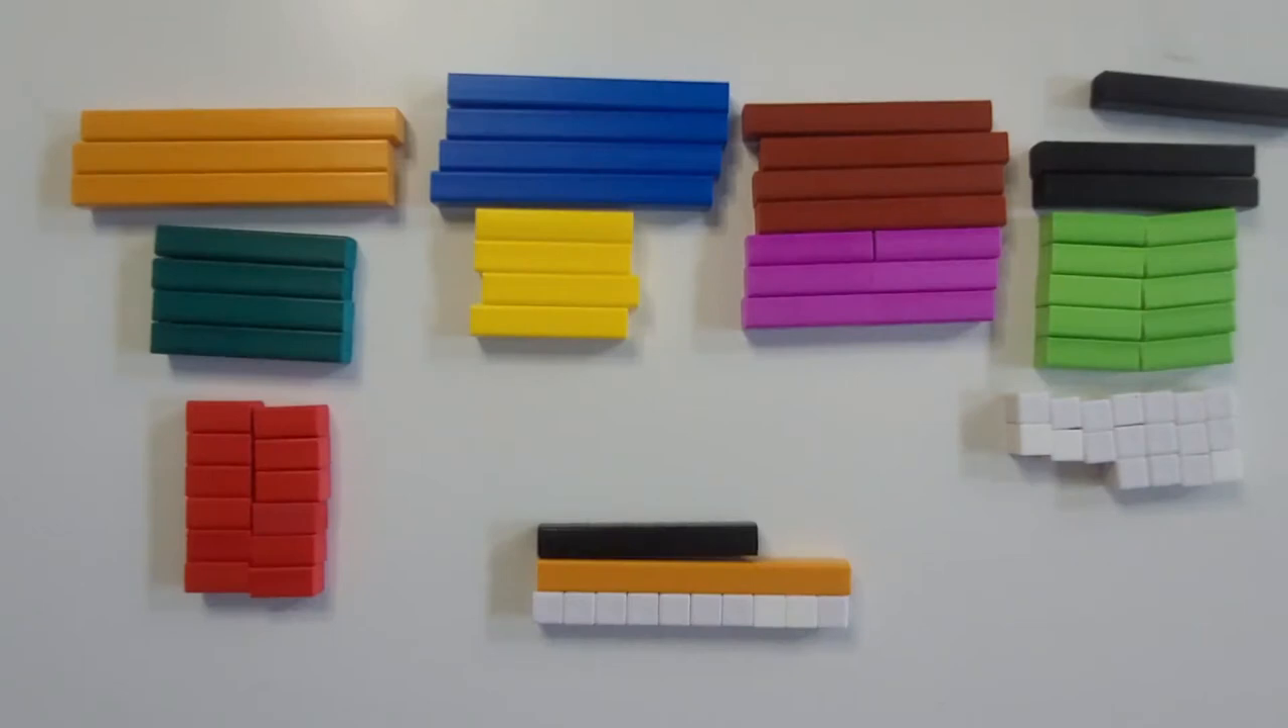Moving on to the black rod it does not line up equally with the orange rod.